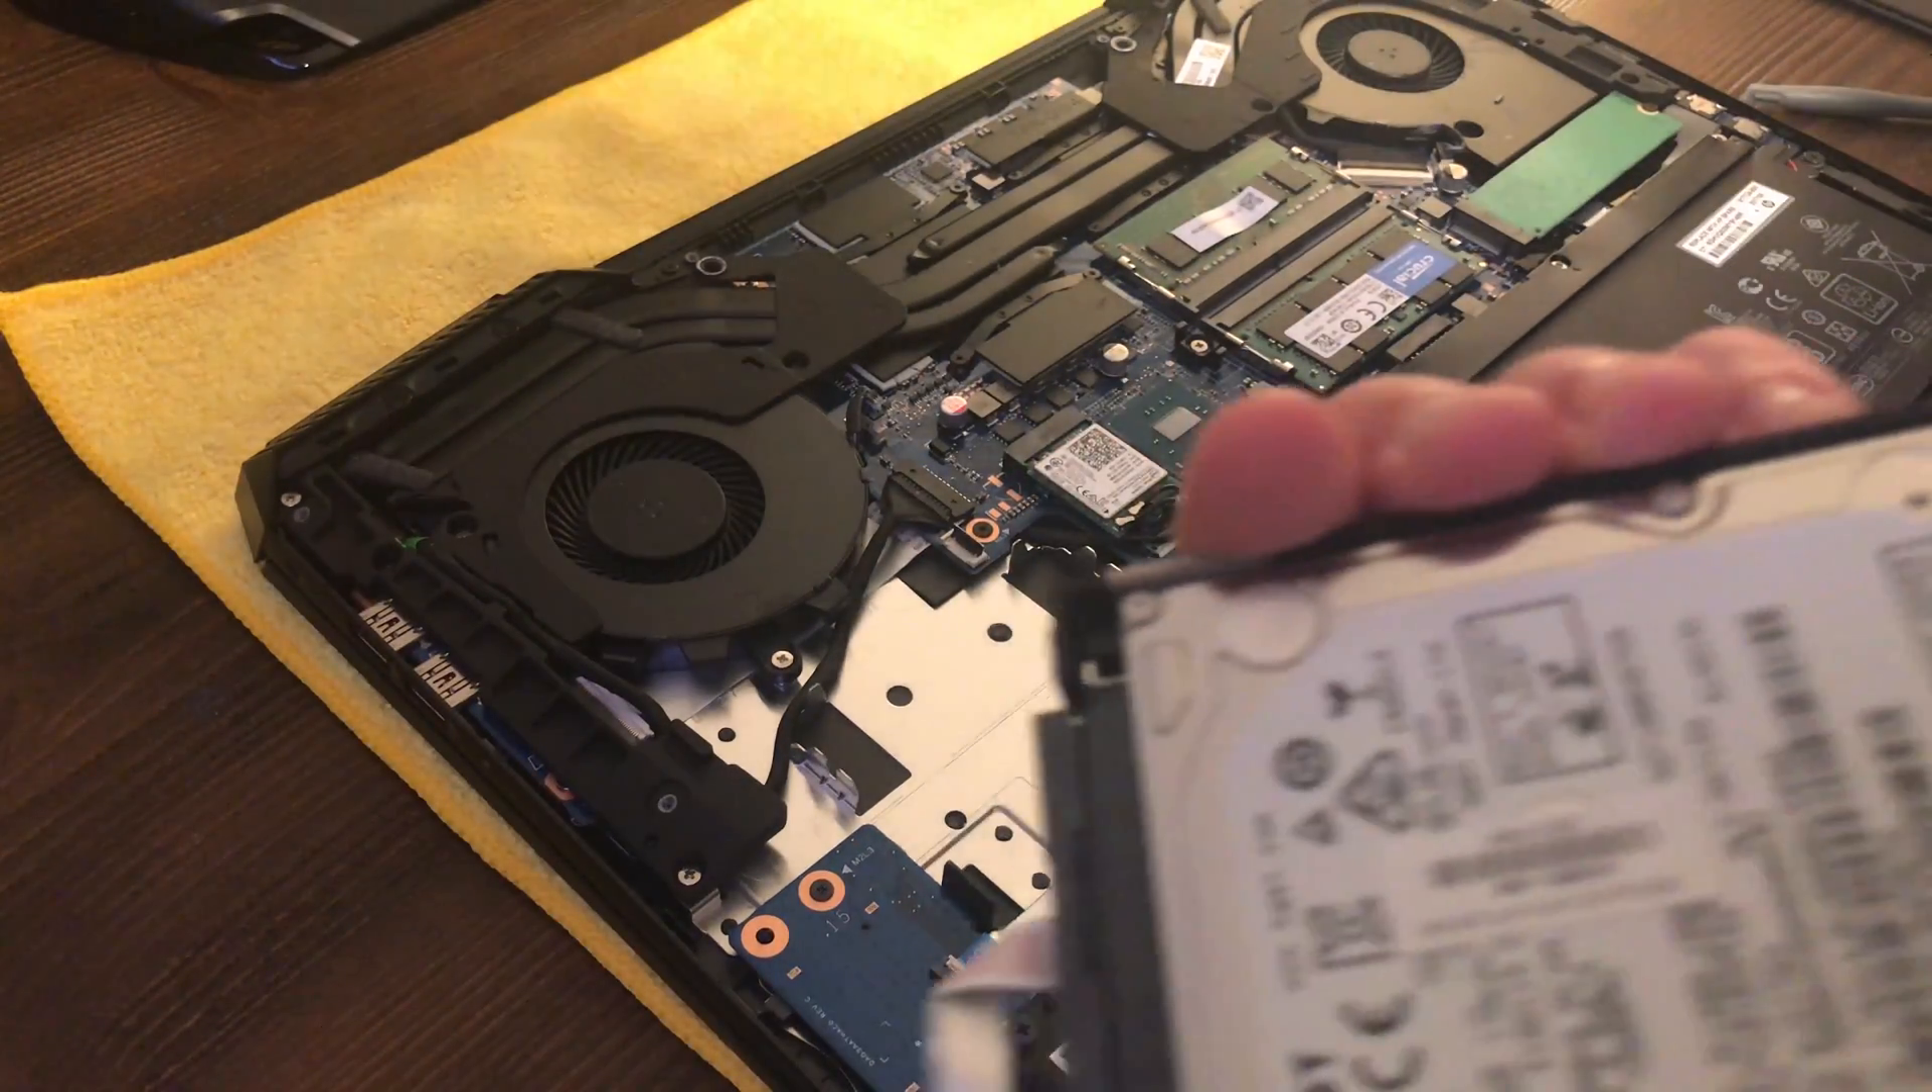So the drive is totally free of the laptop now.